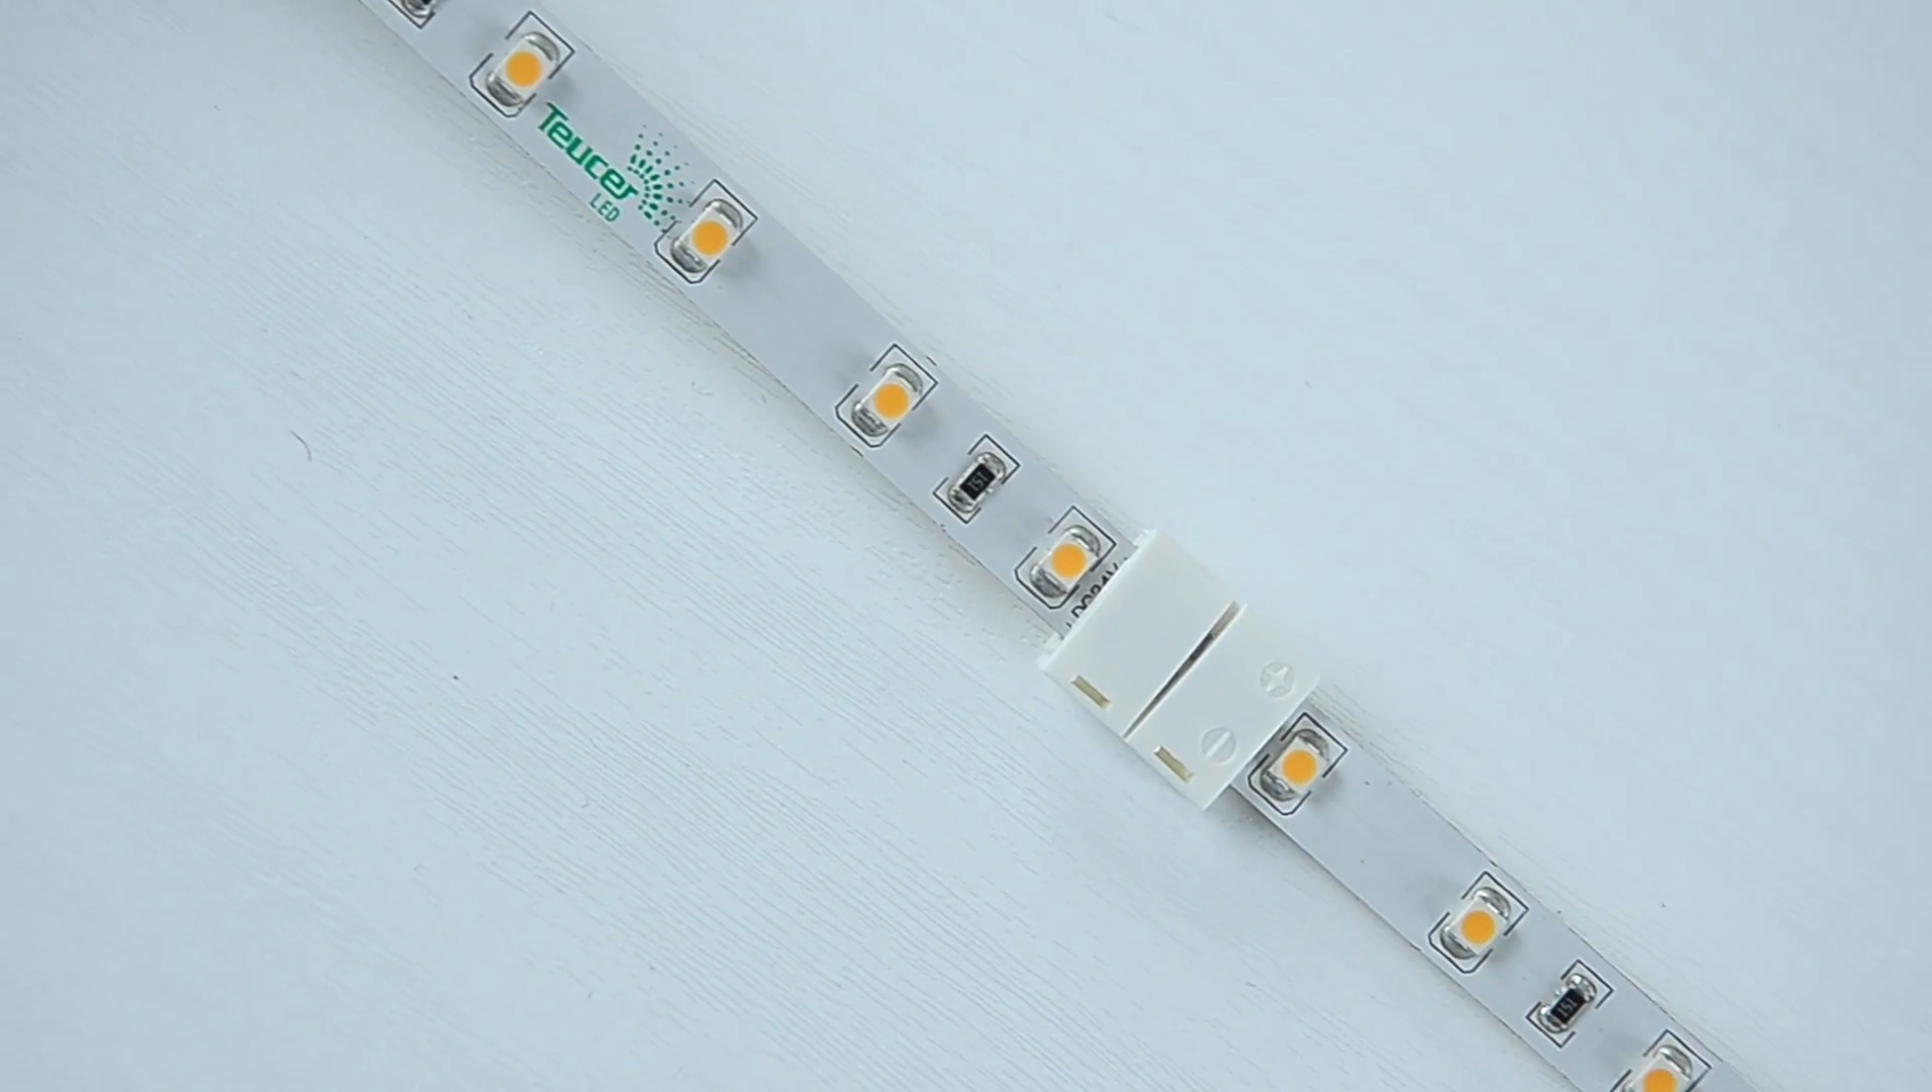Your continuous runoff strip is connected.